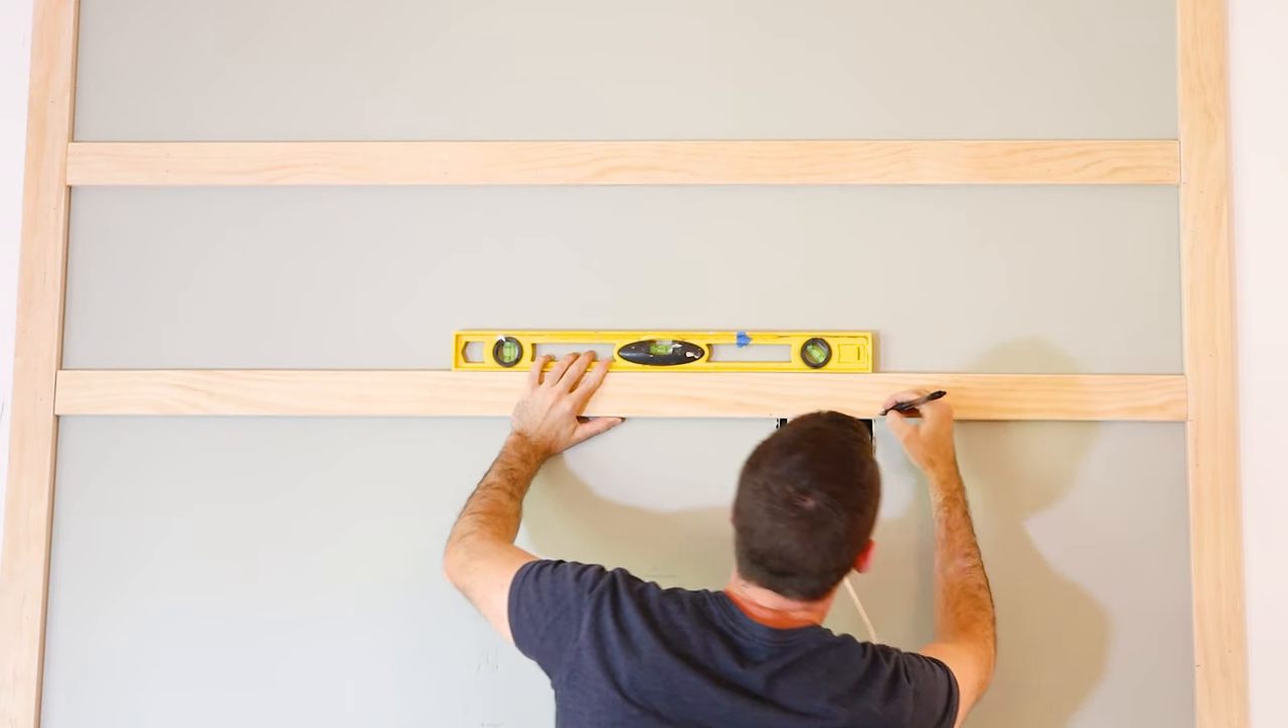You can see i have a couple of outlets in the way of this slat so i'll trace around them and cut out with the jigsaw.